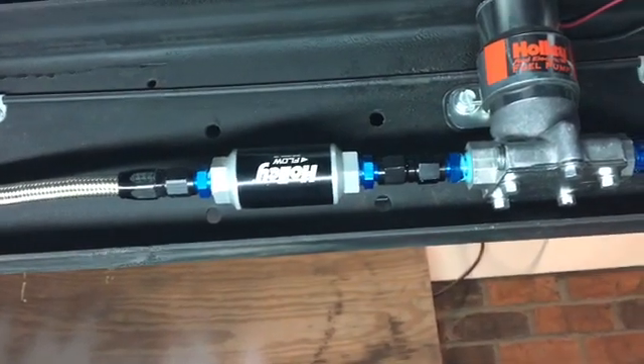And then I have my fuel line screwed into the fuel filter.